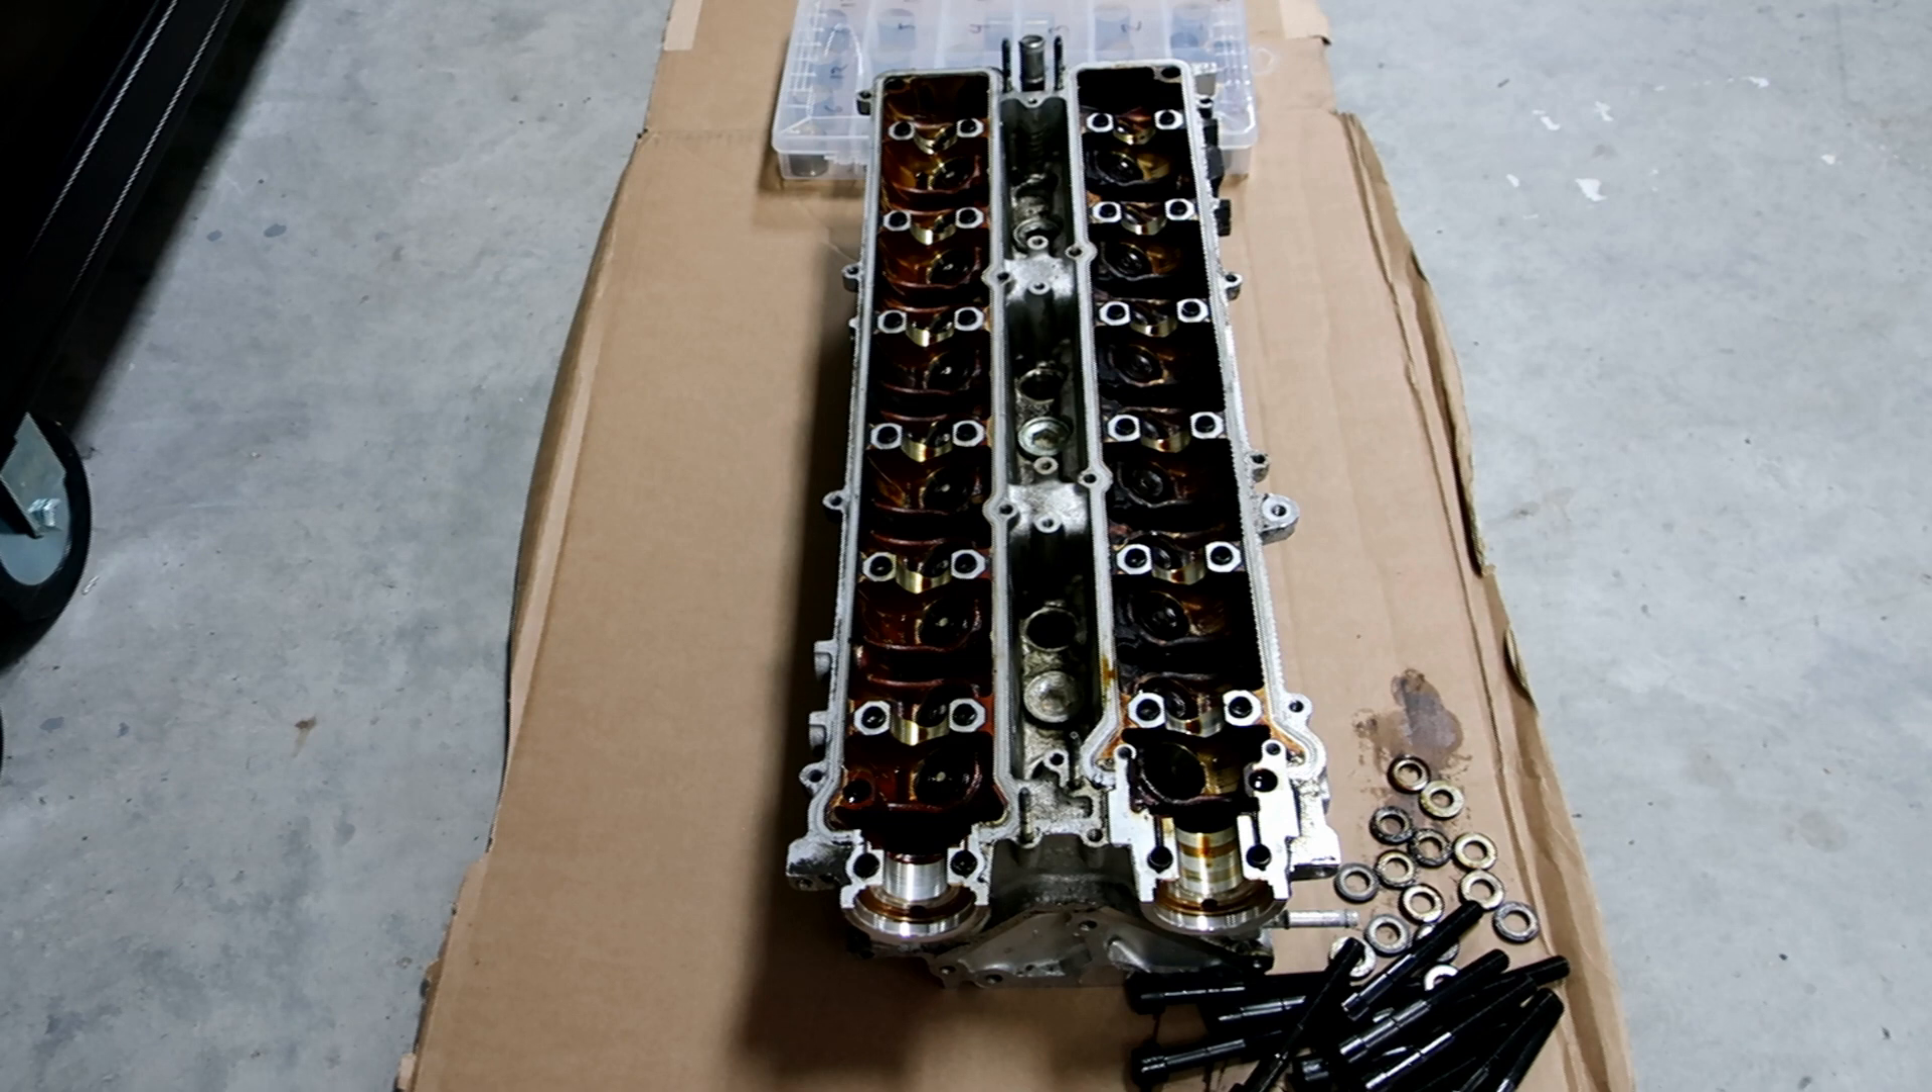All right guys, next up what we're gonna do here is, I went ahead and if you can see down here, I removed all the head stud bolts. So those are all out now.